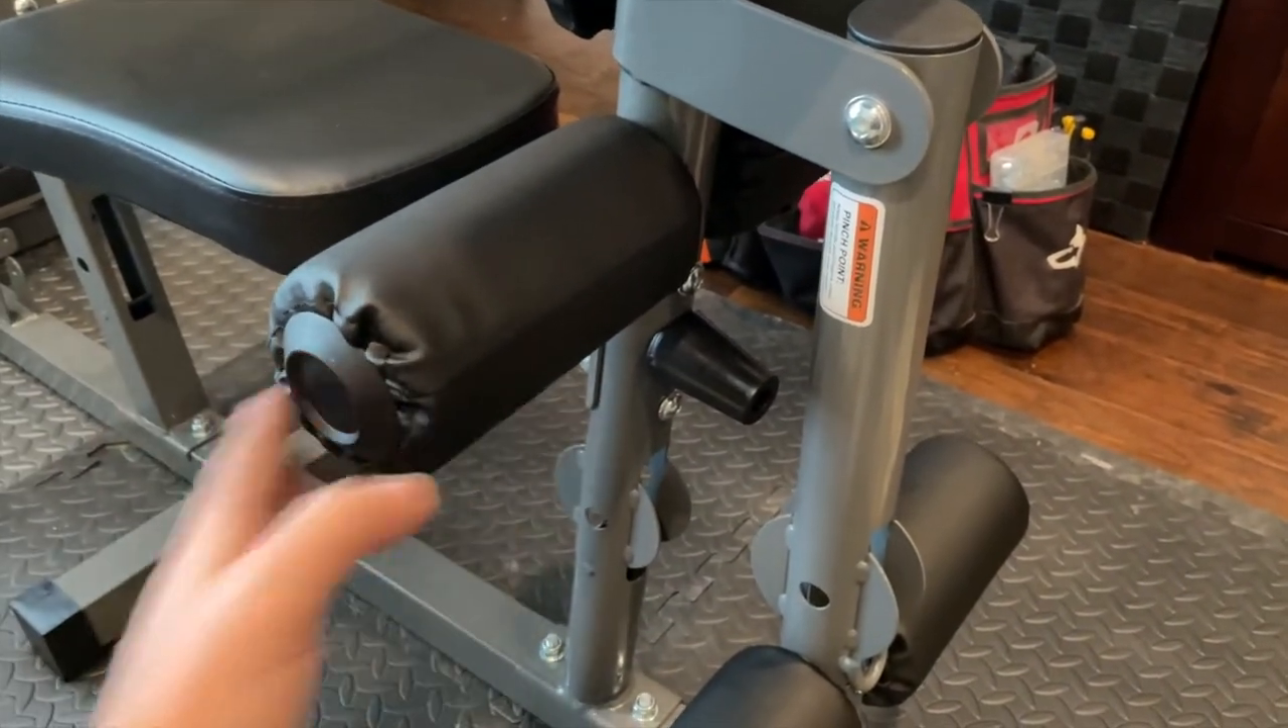We got the pads in place.